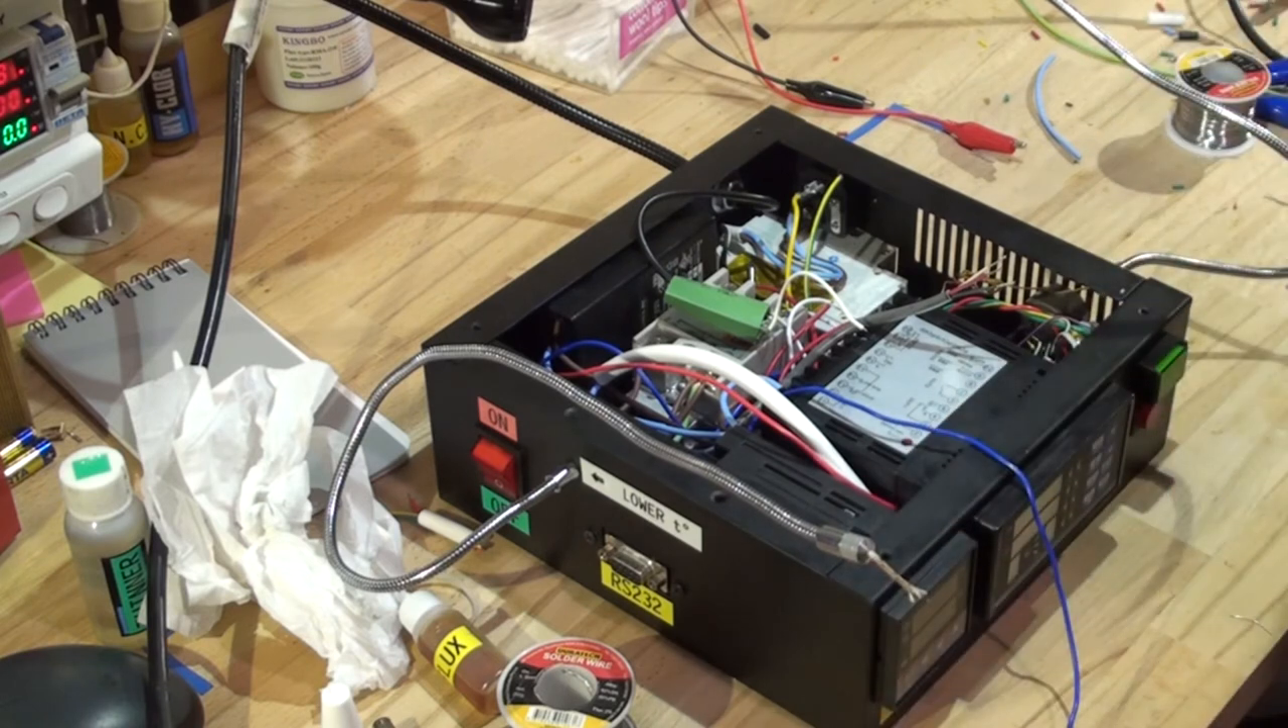So I have, uh, almost assembled this, uh, part of the preheater, which is the base that contains all the electronics and controls.